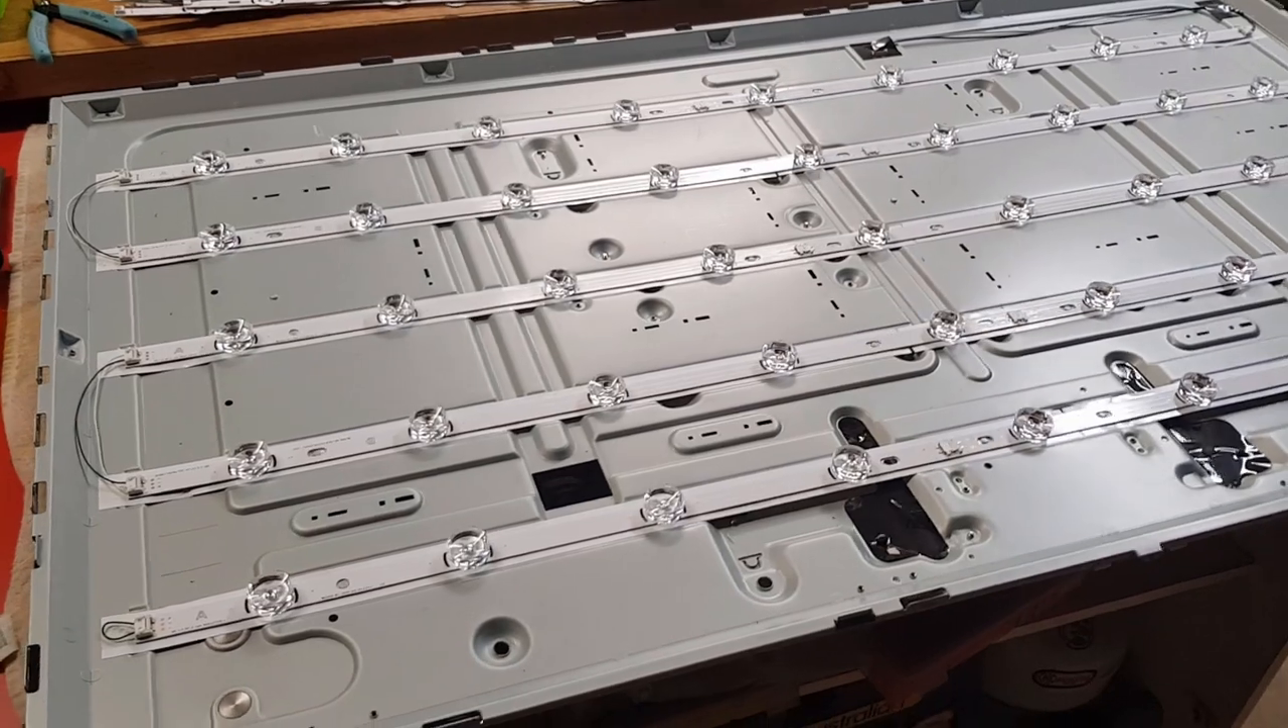I have all the new strips down.